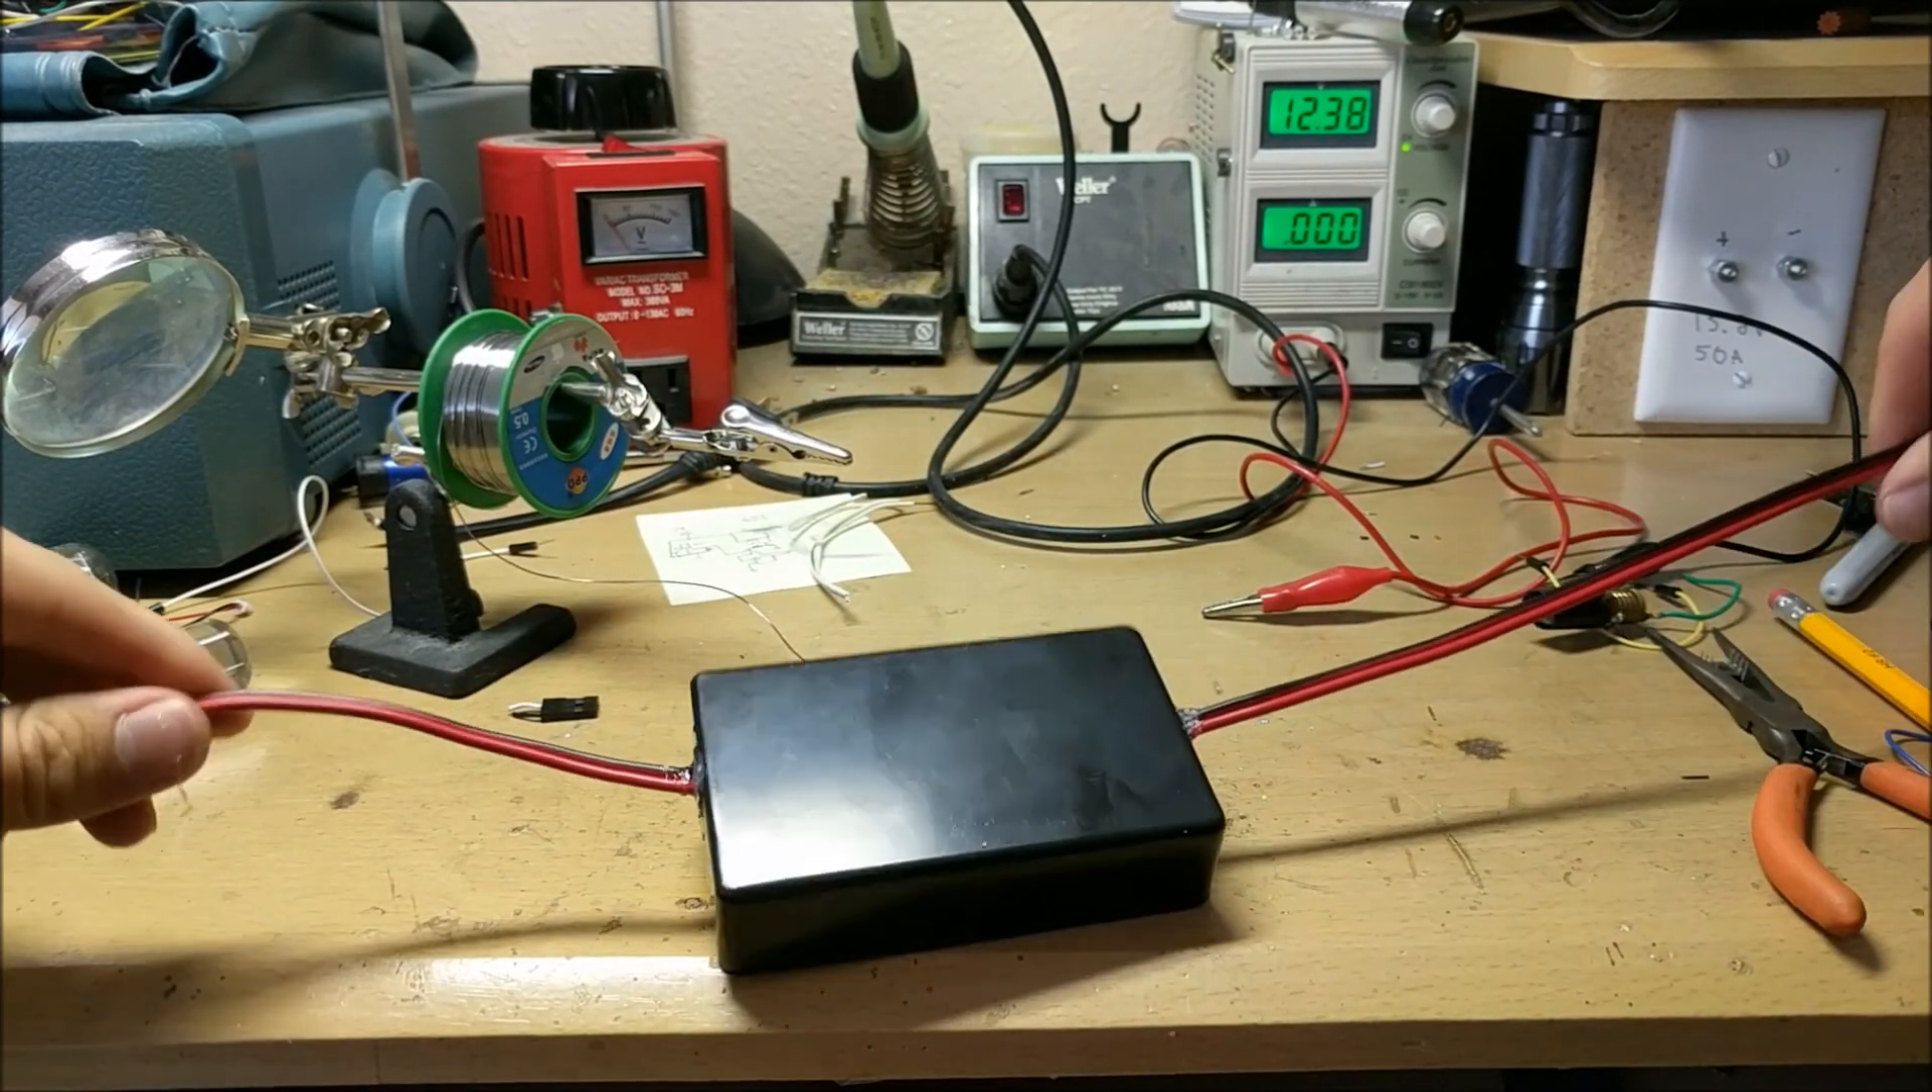Okay so as you can see this is the box all closed up.